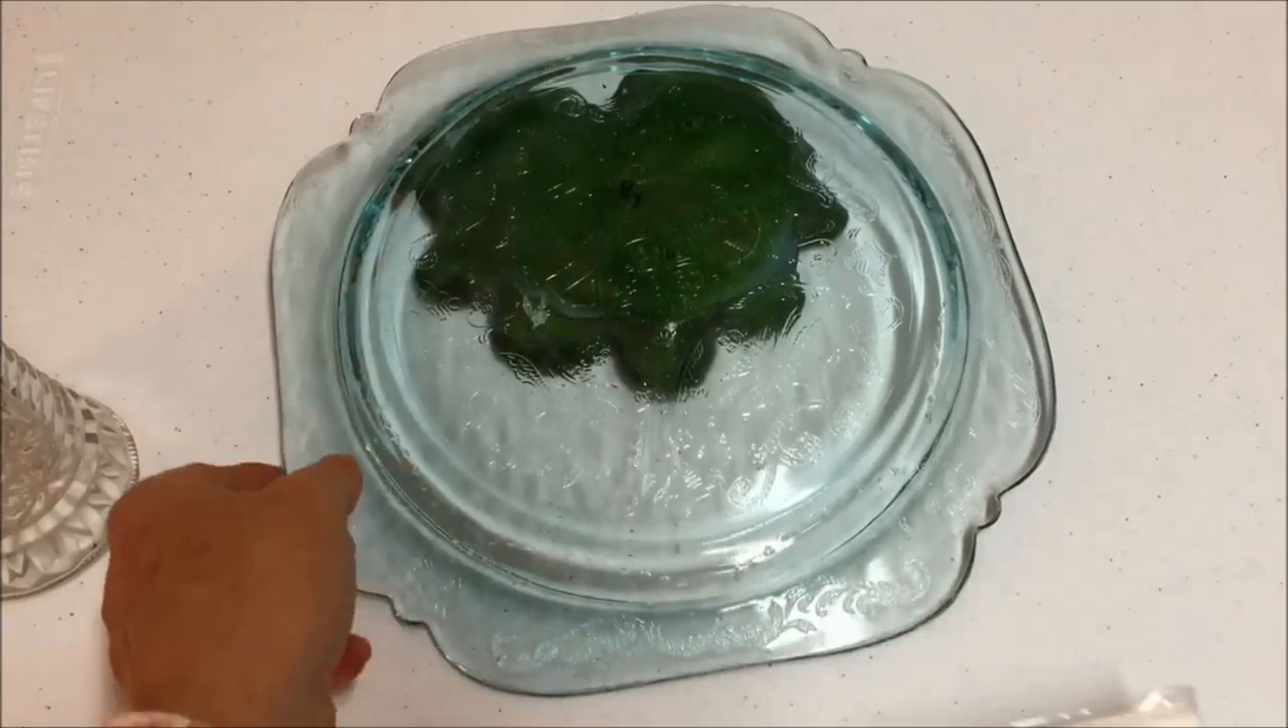Now my dish is going, is a little lopsided because it's not in the center.